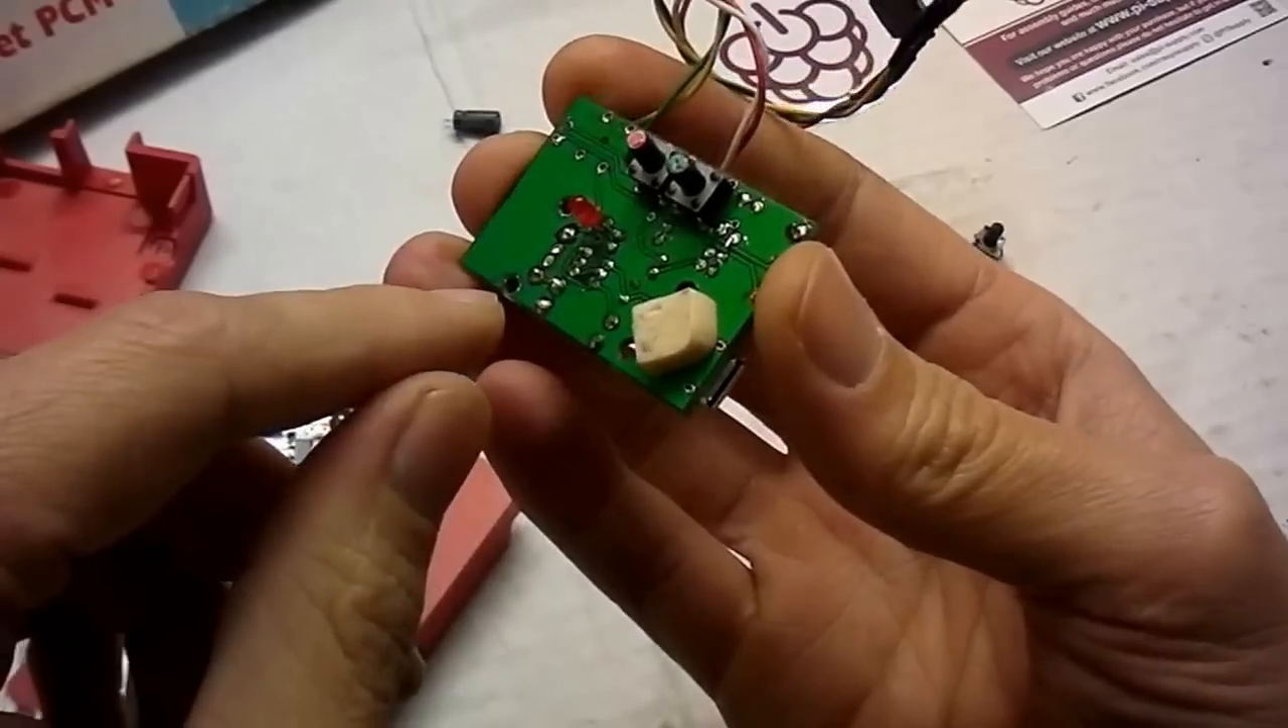So what you can see here, that I mounted the switches and the LED in the back side of the board.